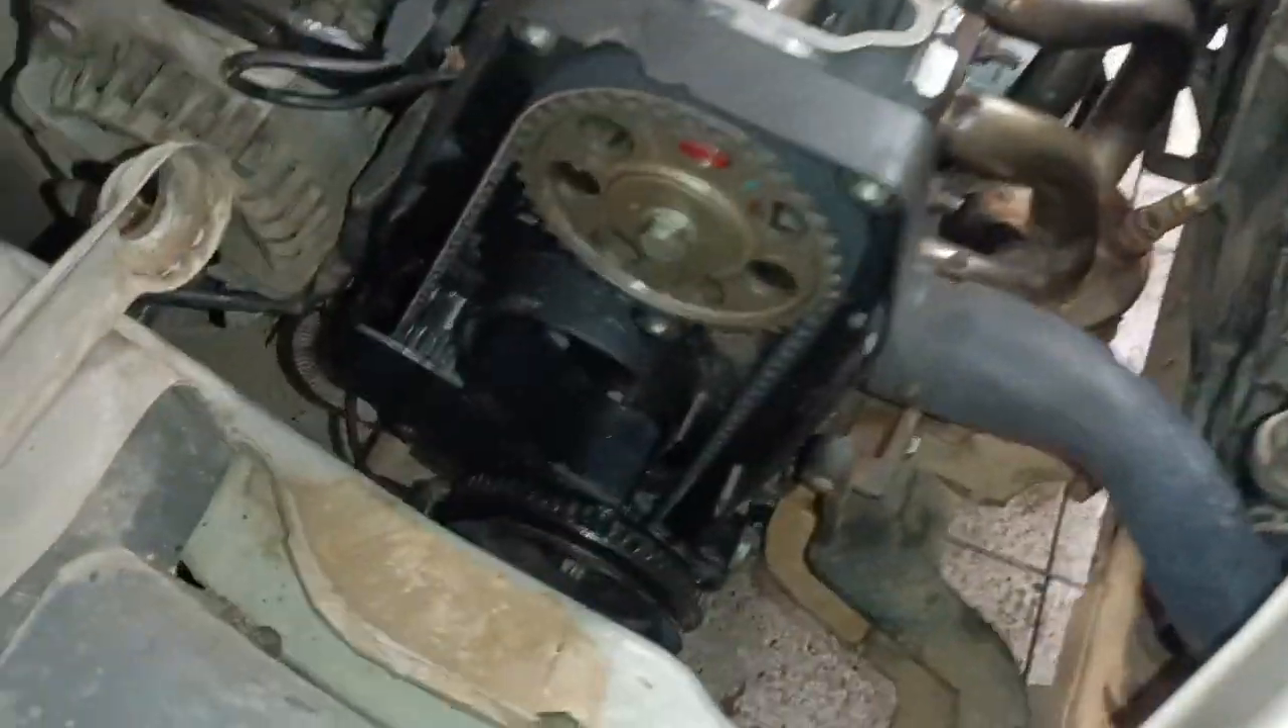Correia dentada já tá montadinha Instaladinha no lugar.